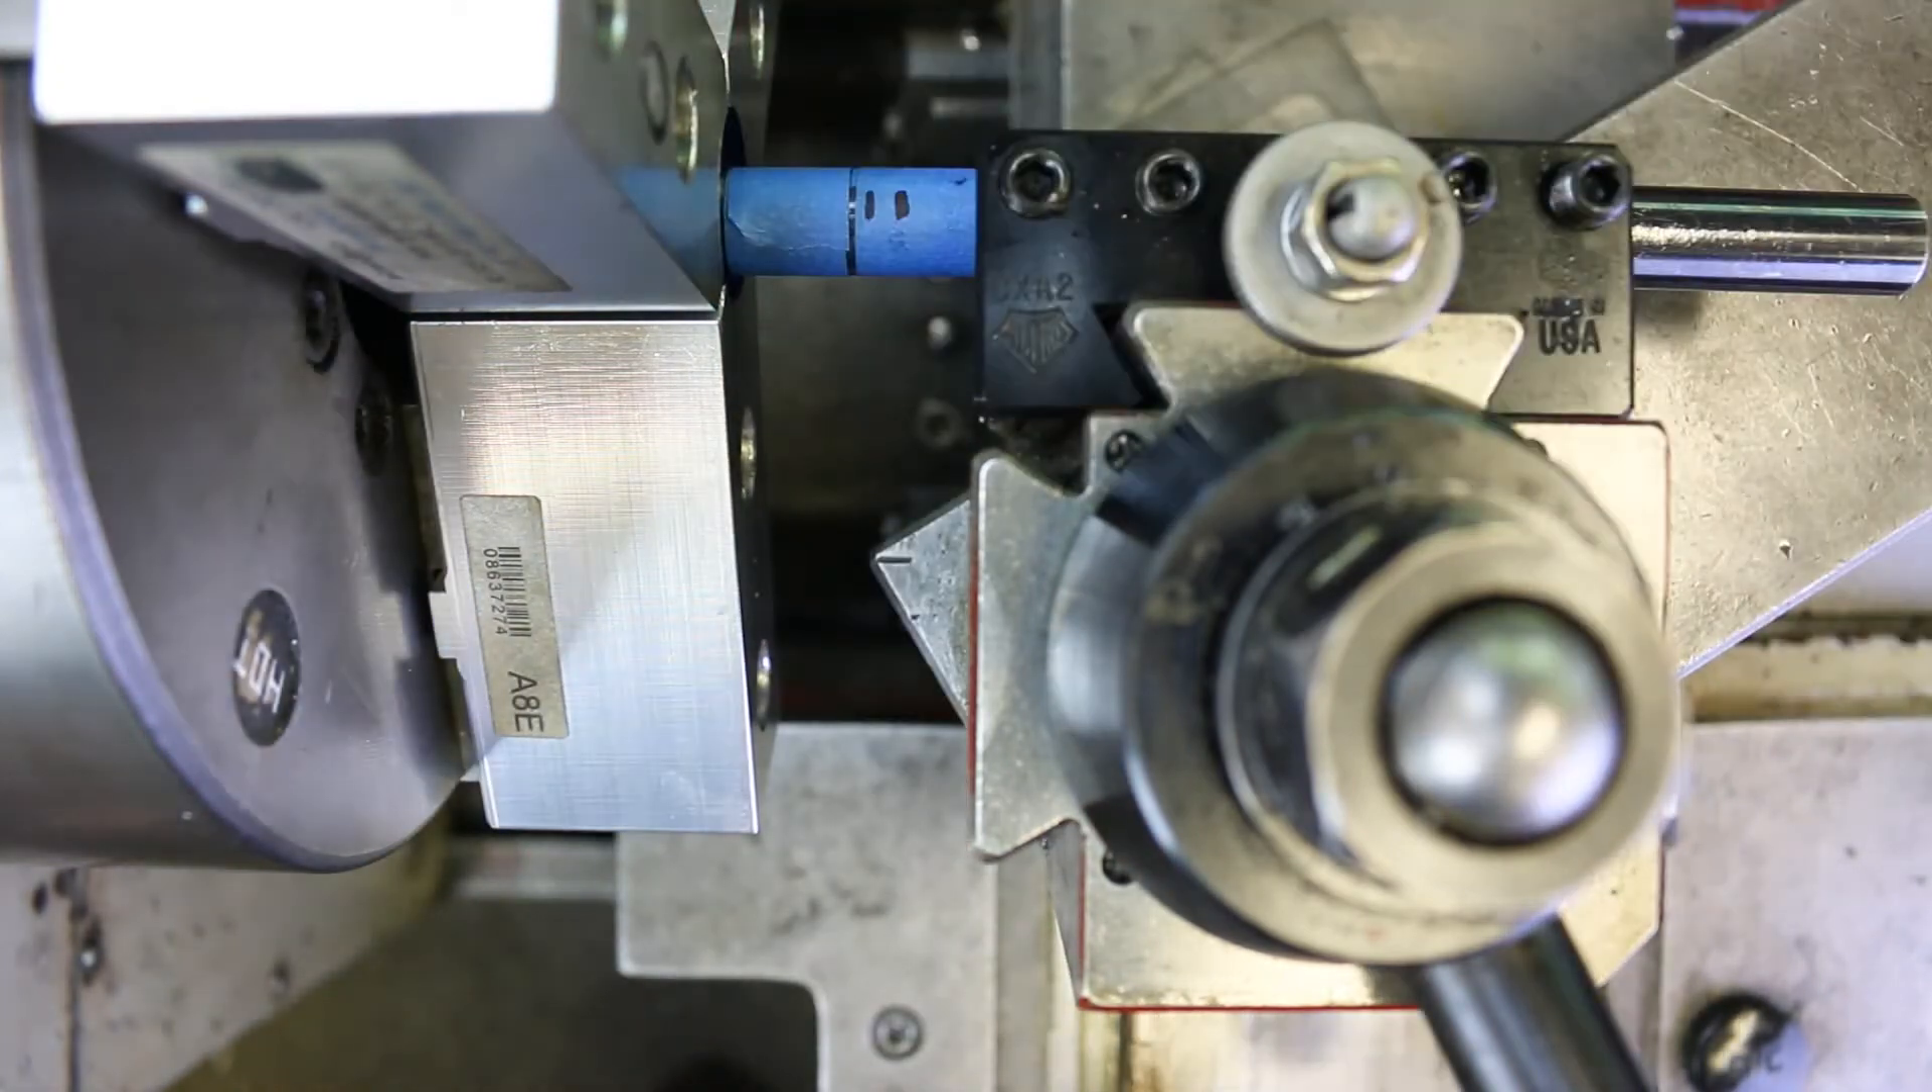Just the tape is right up against the jaws at this point.